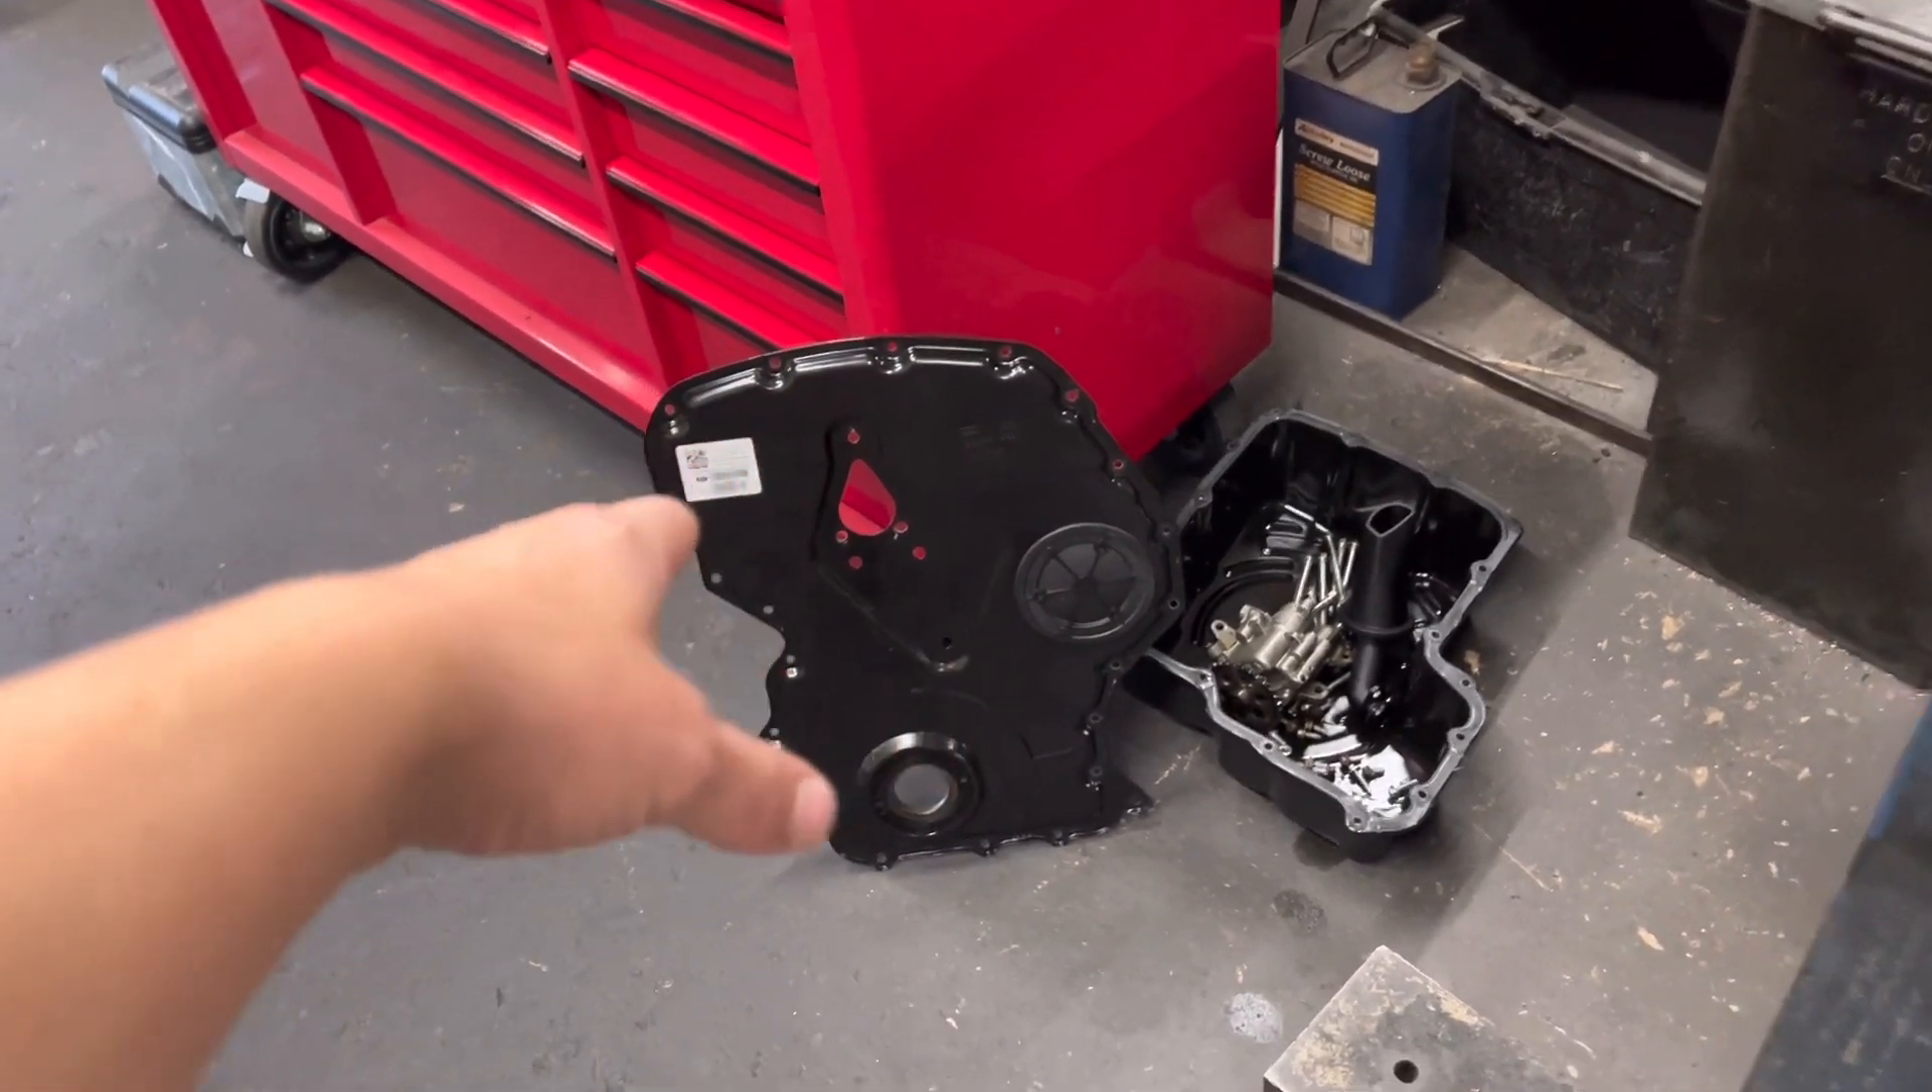It's got a genuine, obviously a genuine Ford front cover, and we've managed to pry that off very gently without damaging it, because obviously you can see it's very, very thin.